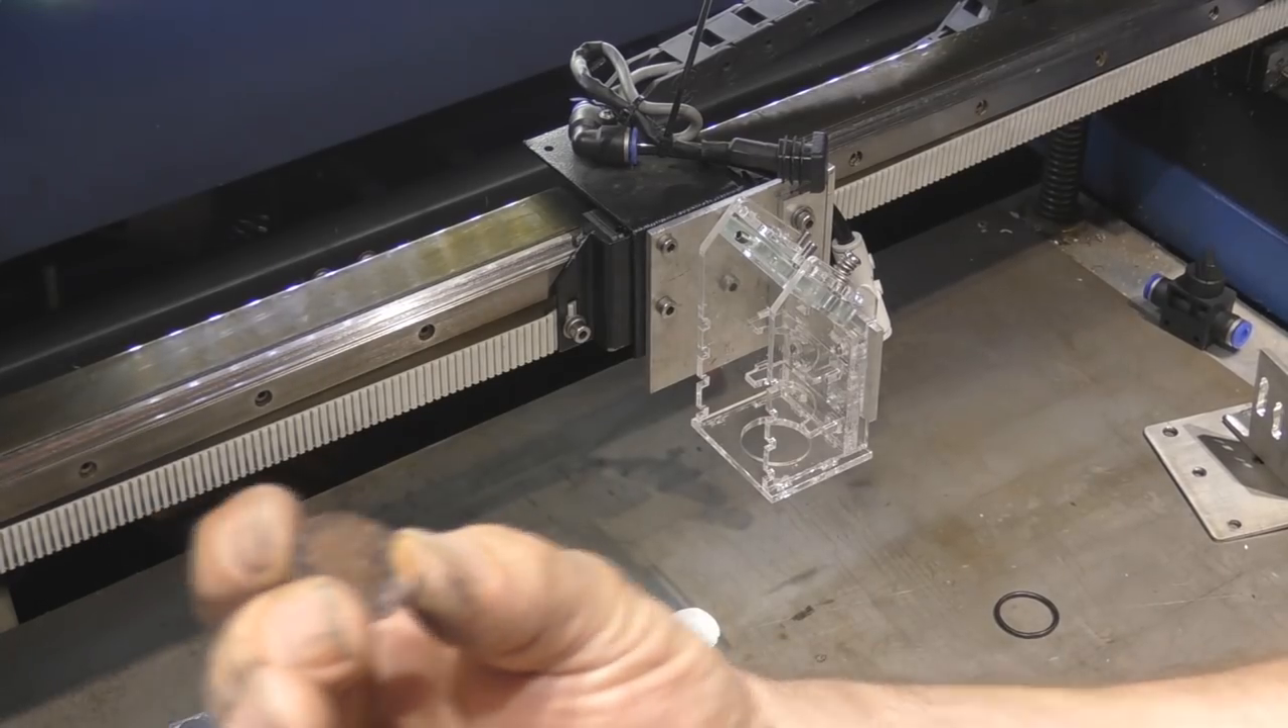I've got the head mounted on the bracket now.